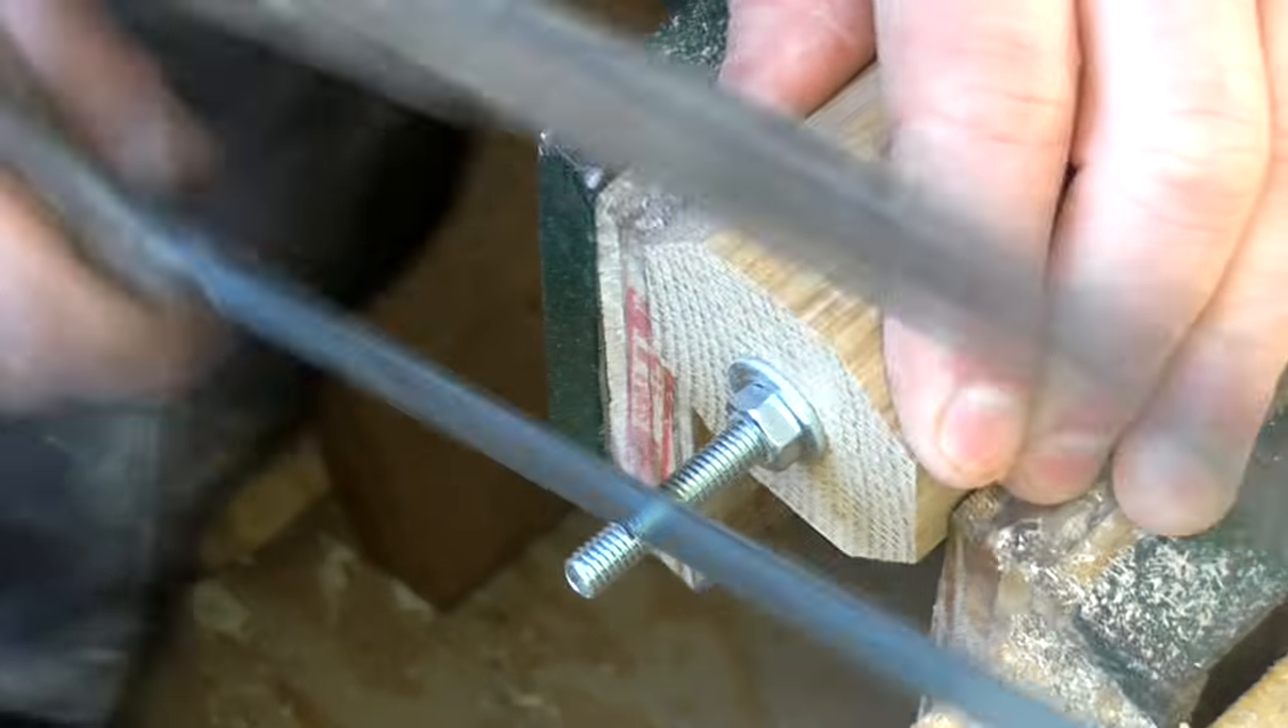I've added a bolt through the knob.